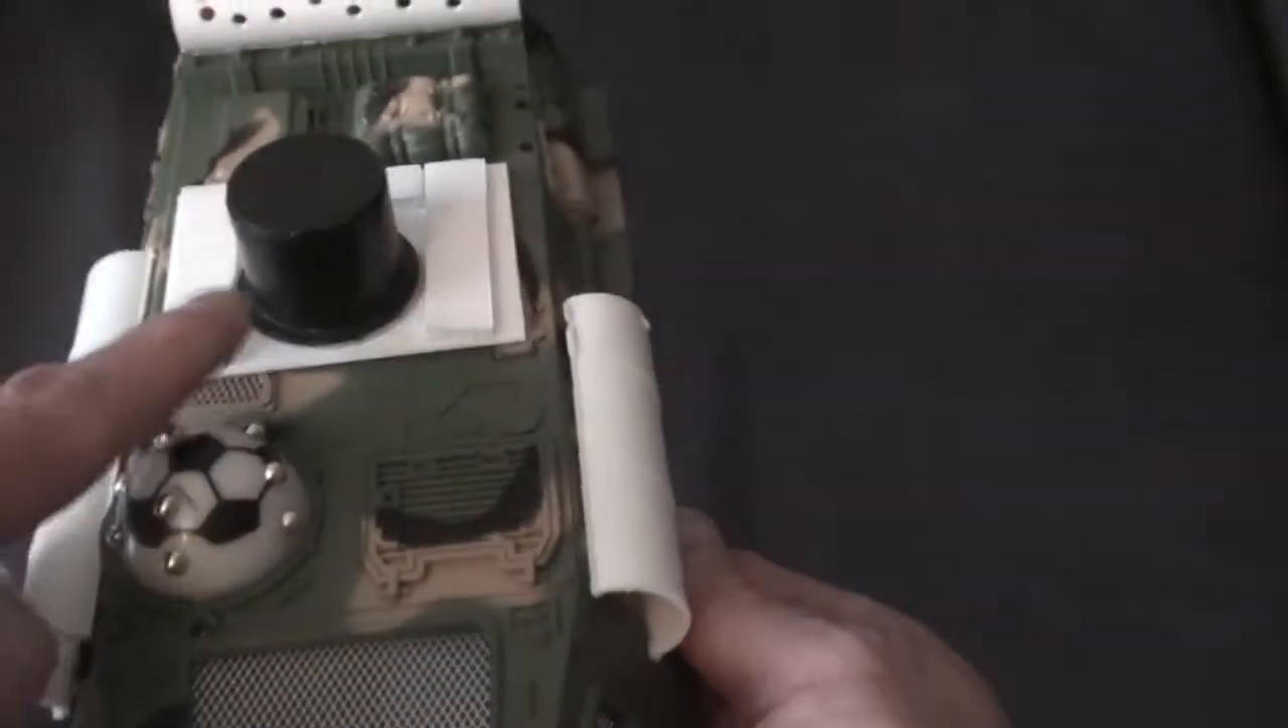Um, this plate here covers up where the turret went and onto that, um, I've, uh, attached a plug thing from B &Q.